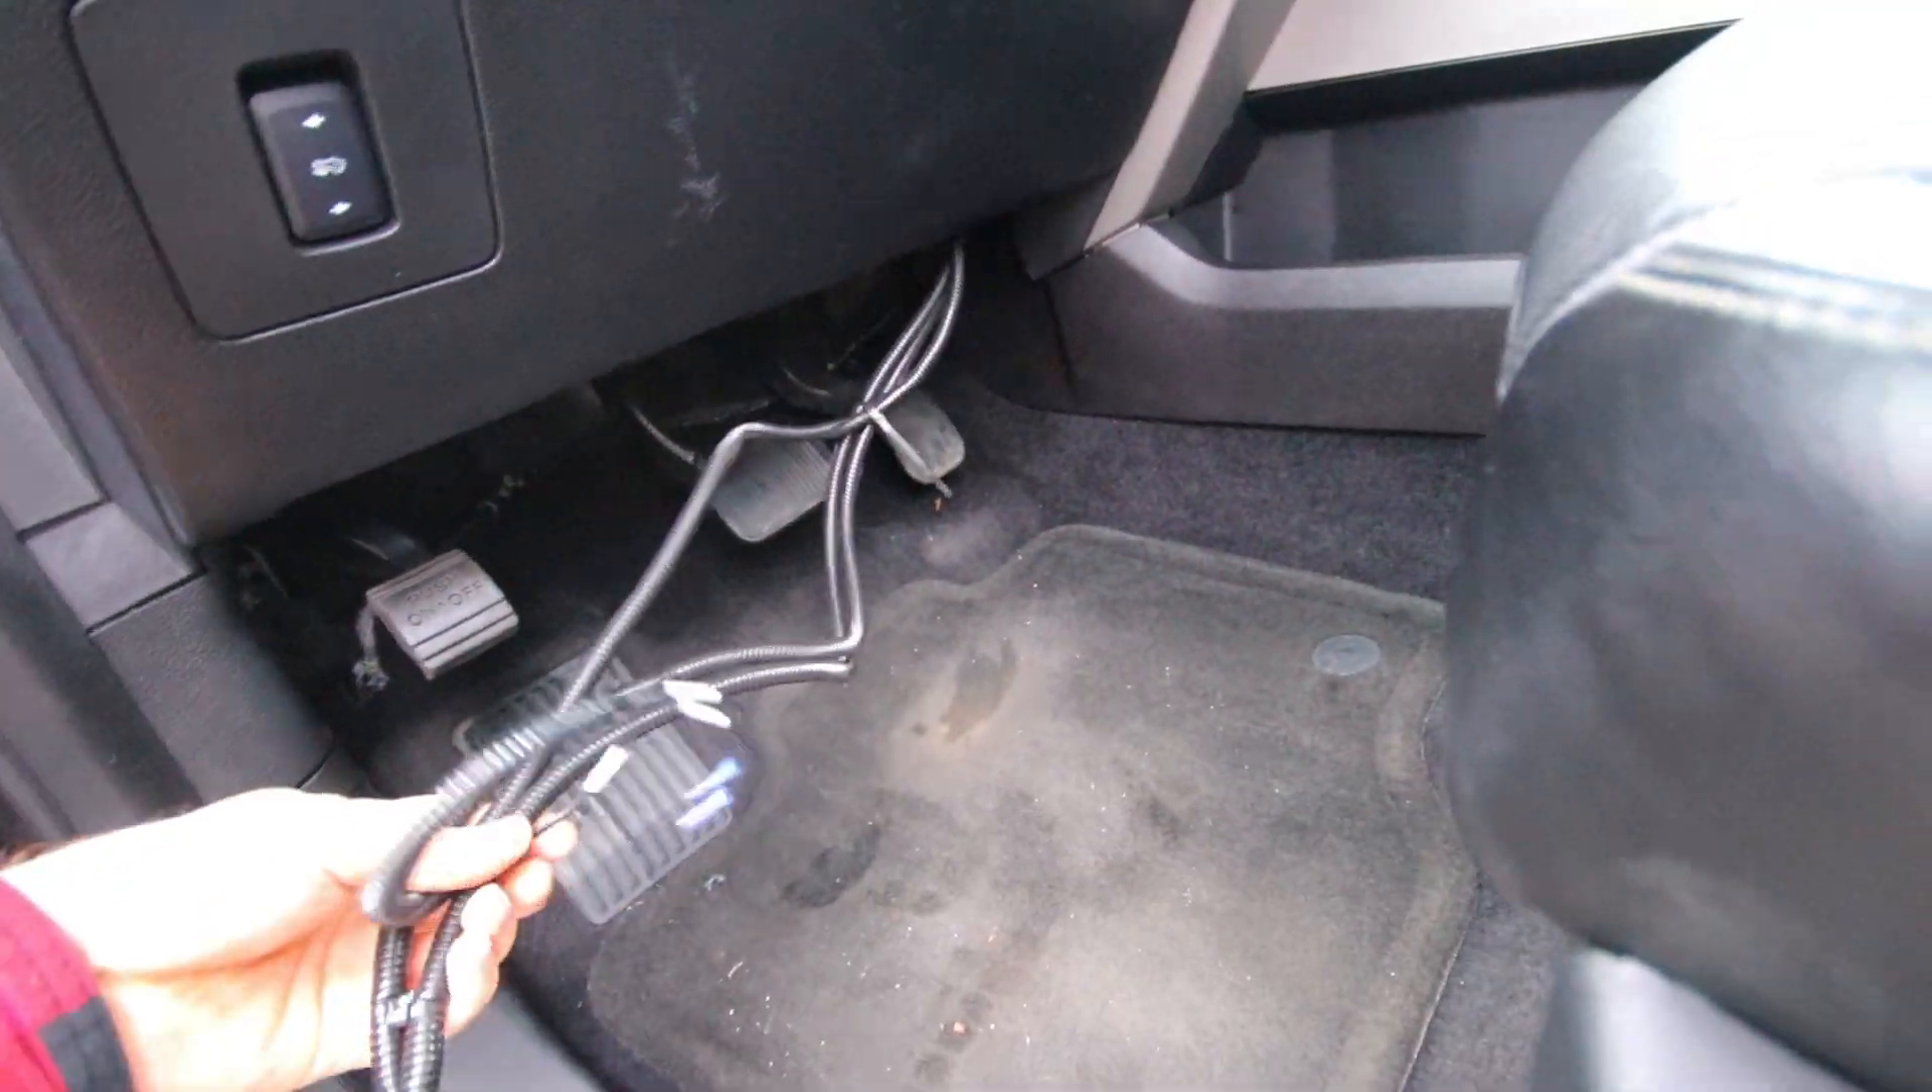I ran all the necessary wiring back to the driver's side footwell and just wrapped it all in split loom.